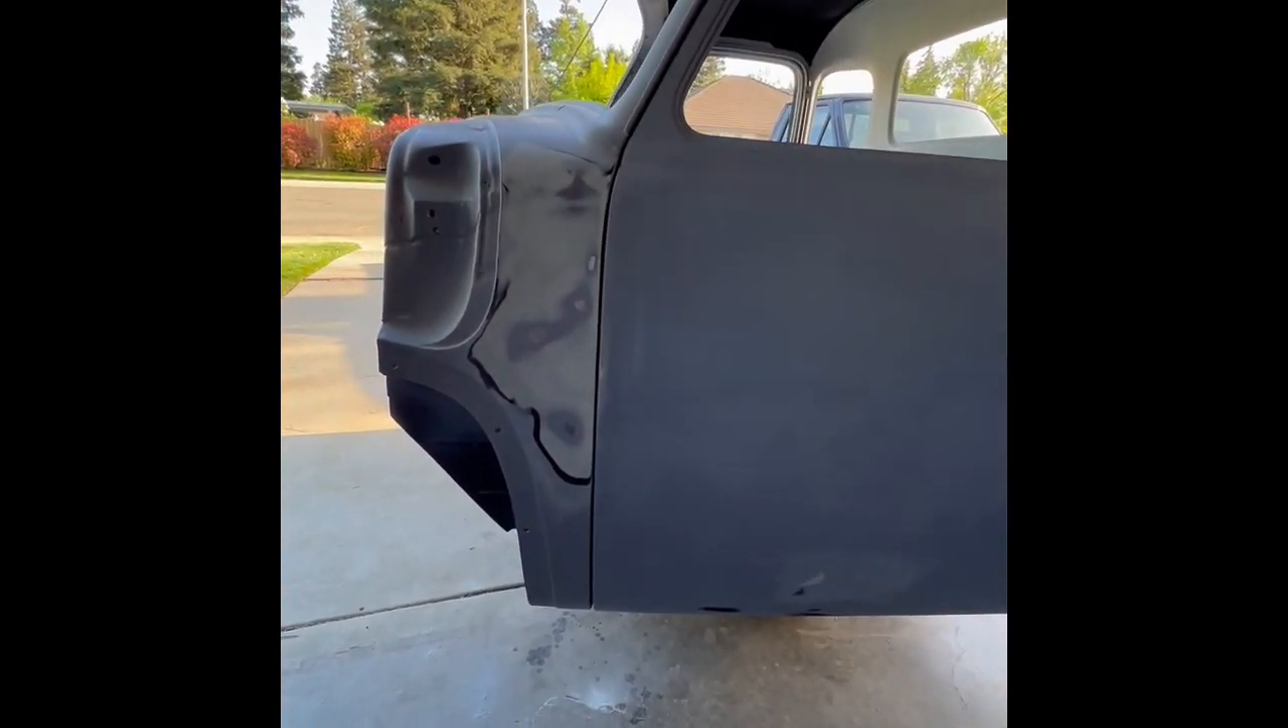Now I've put the door back on and my gap seems pretty good here.